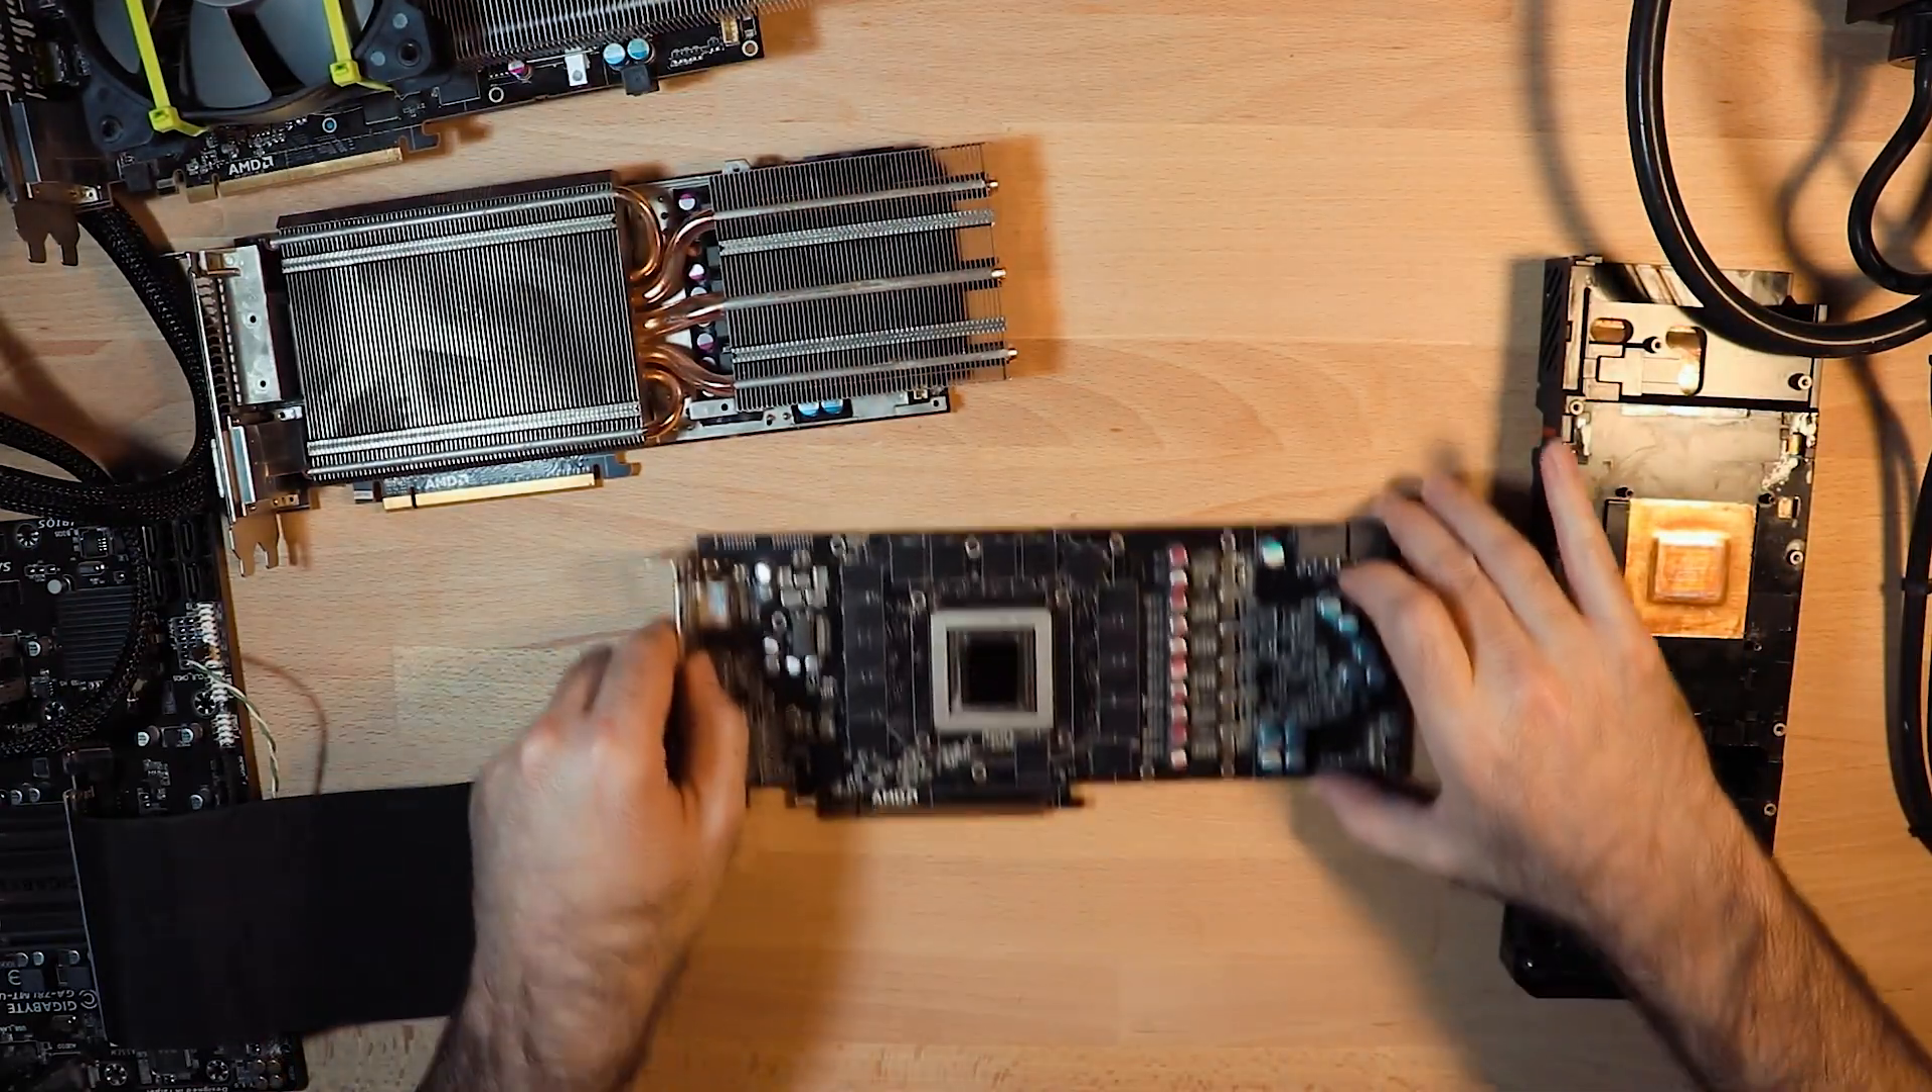With the heatsink off, we can inspect the top side of the board for physical damage.